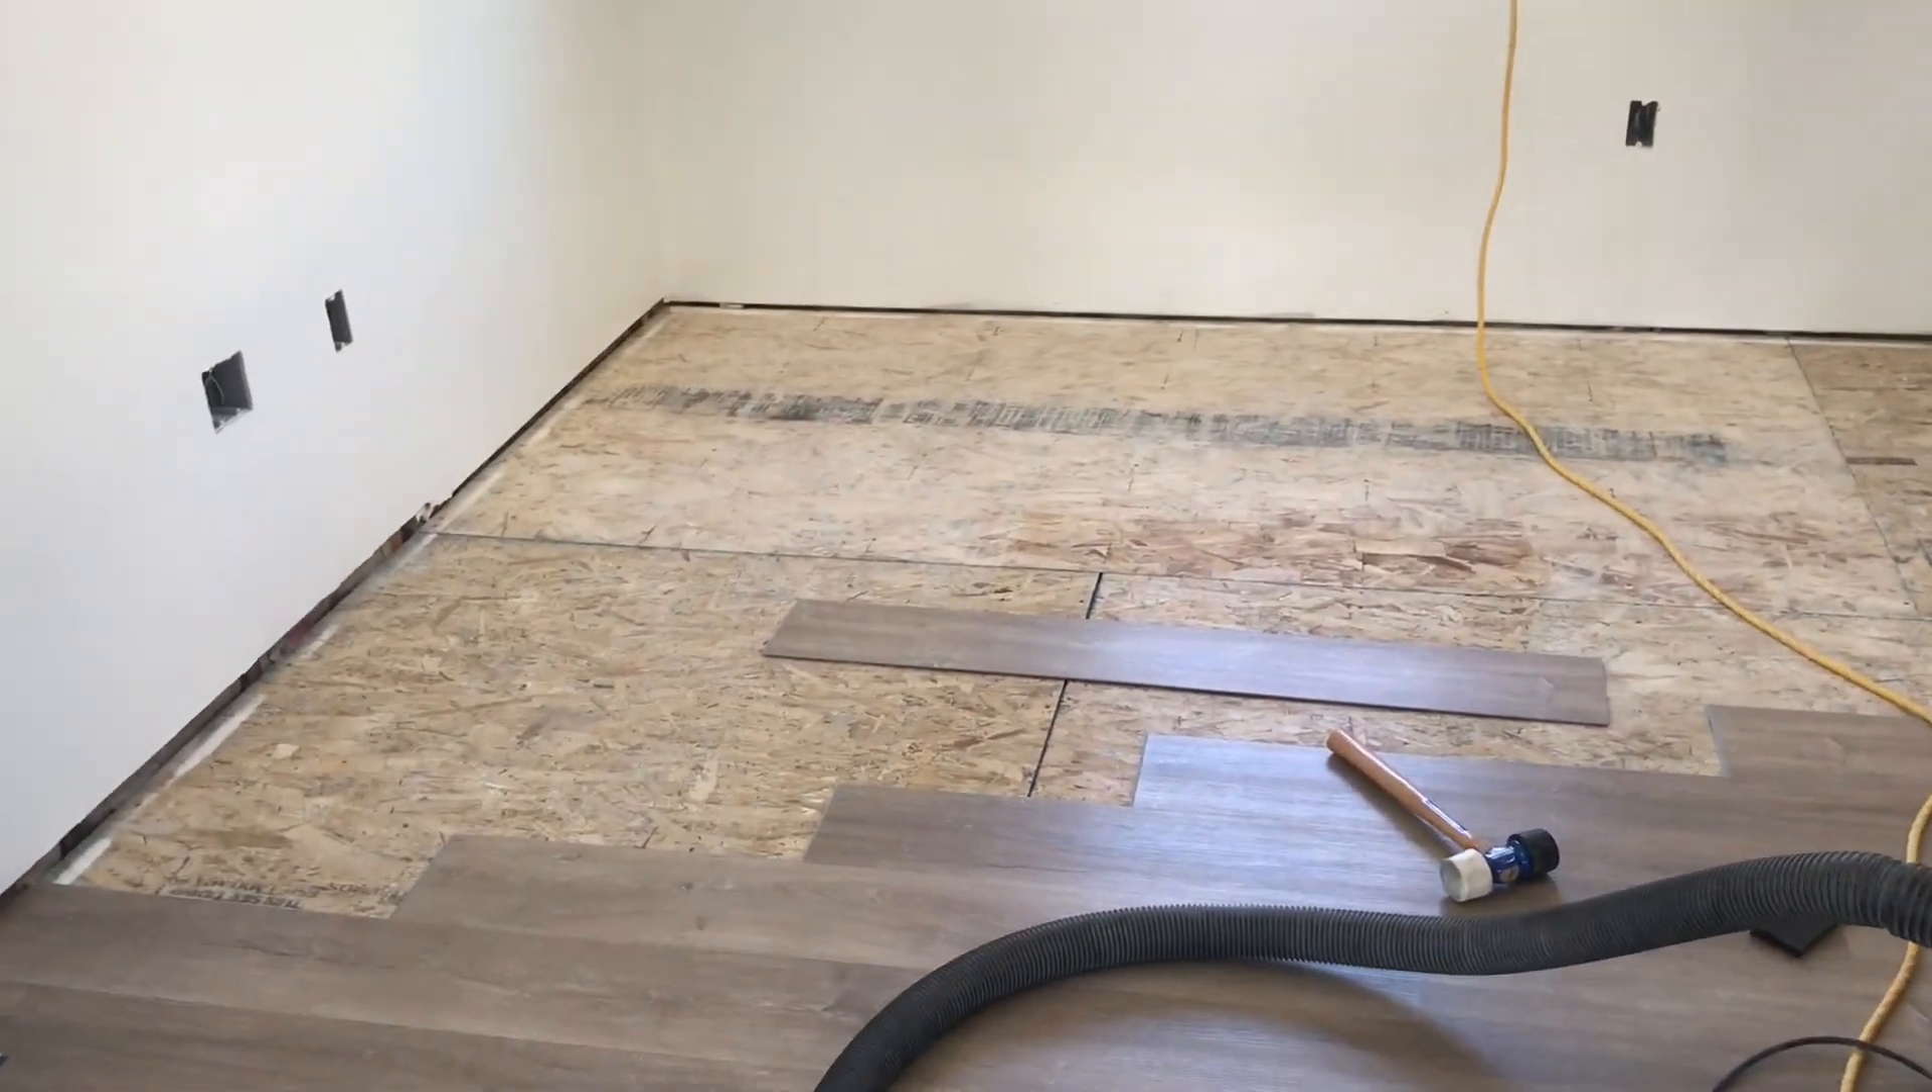I'm just getting the last little bit of flooring done here. I've got I don't know maybe six rows left or so.